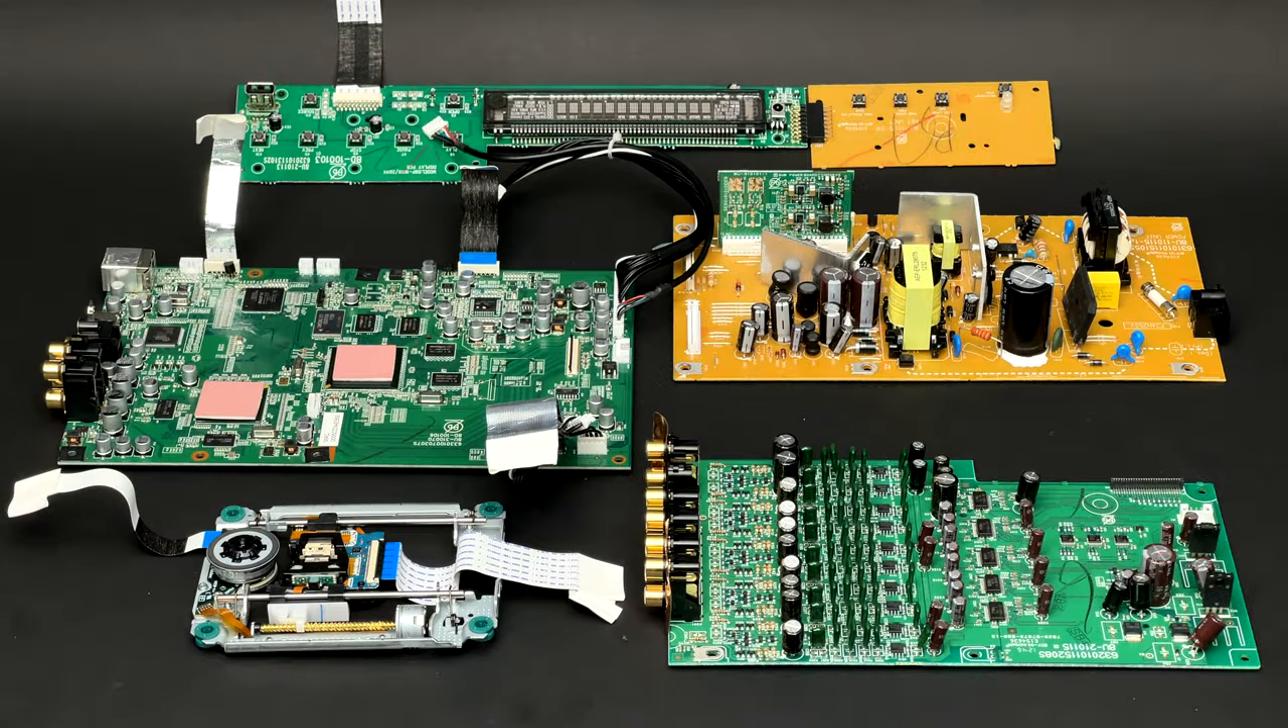Now Denon DBP 2012 UD is fully disassembled.